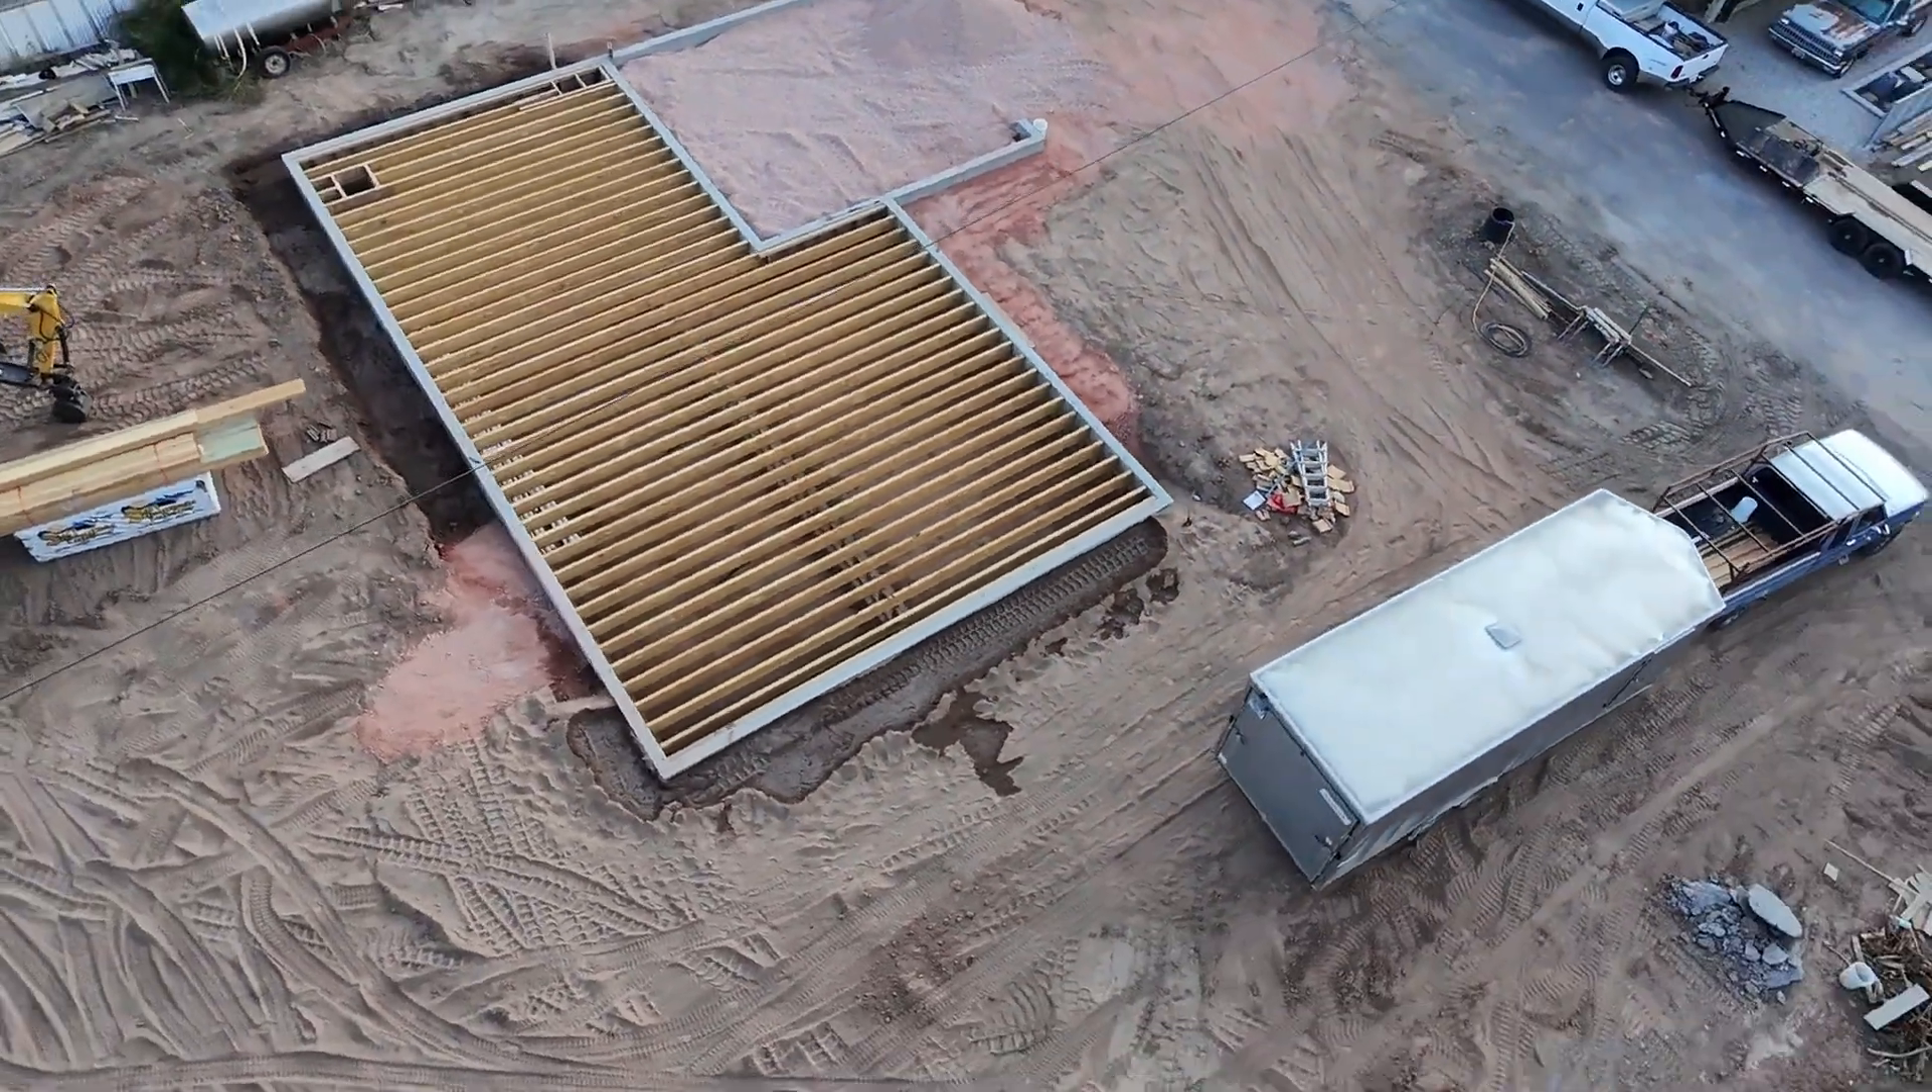You'll notice that all the joists are down into the floor.